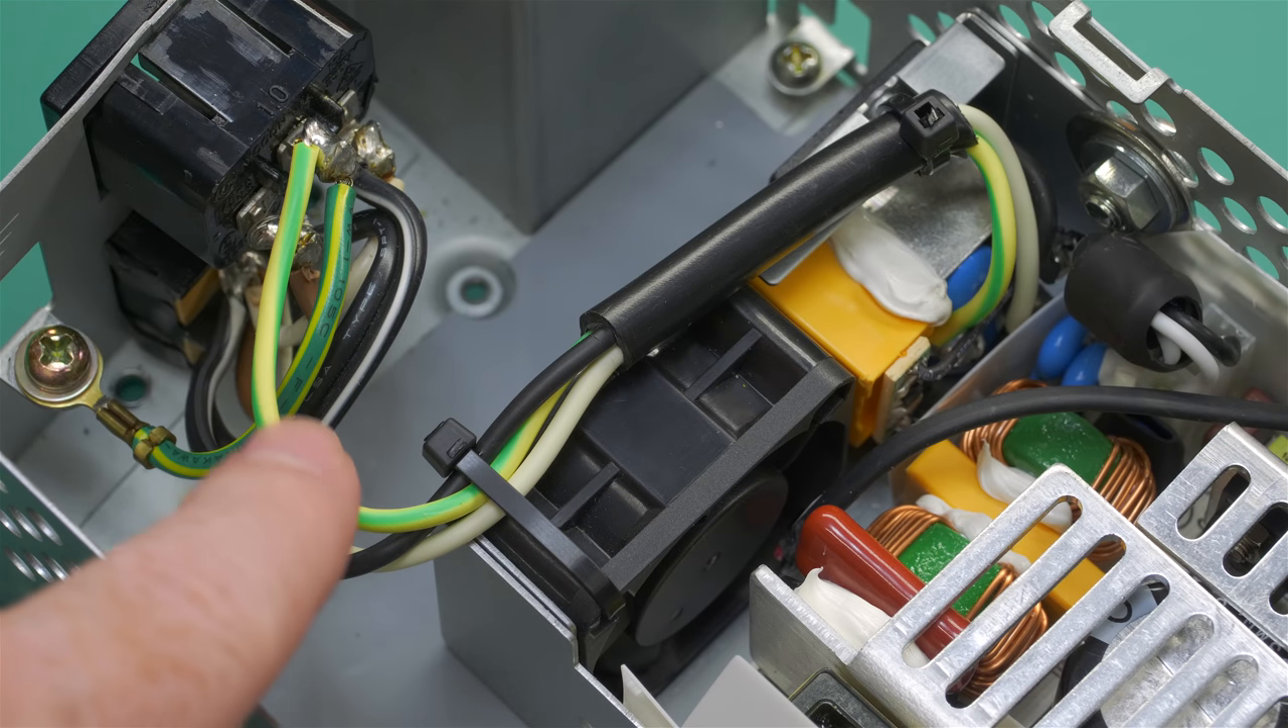And, you can see here, I've connected the earth ground to the ground pin on the chassis here.